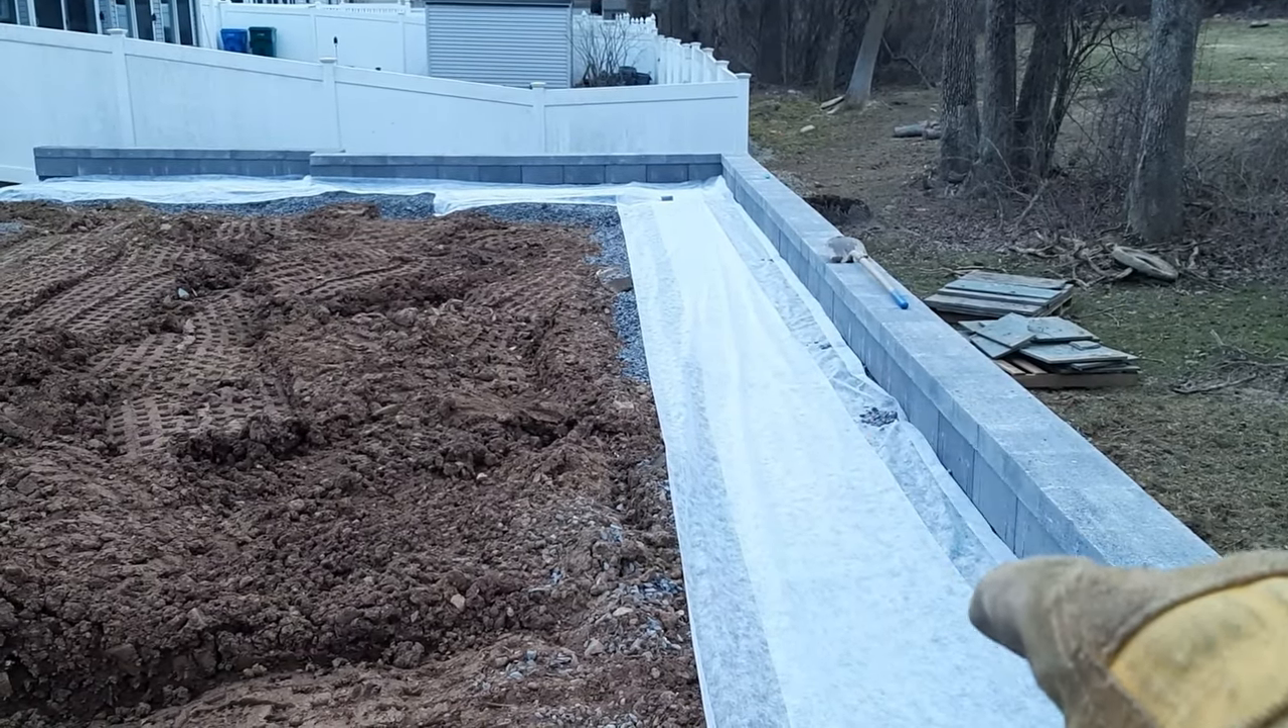We got our filter fabric down.